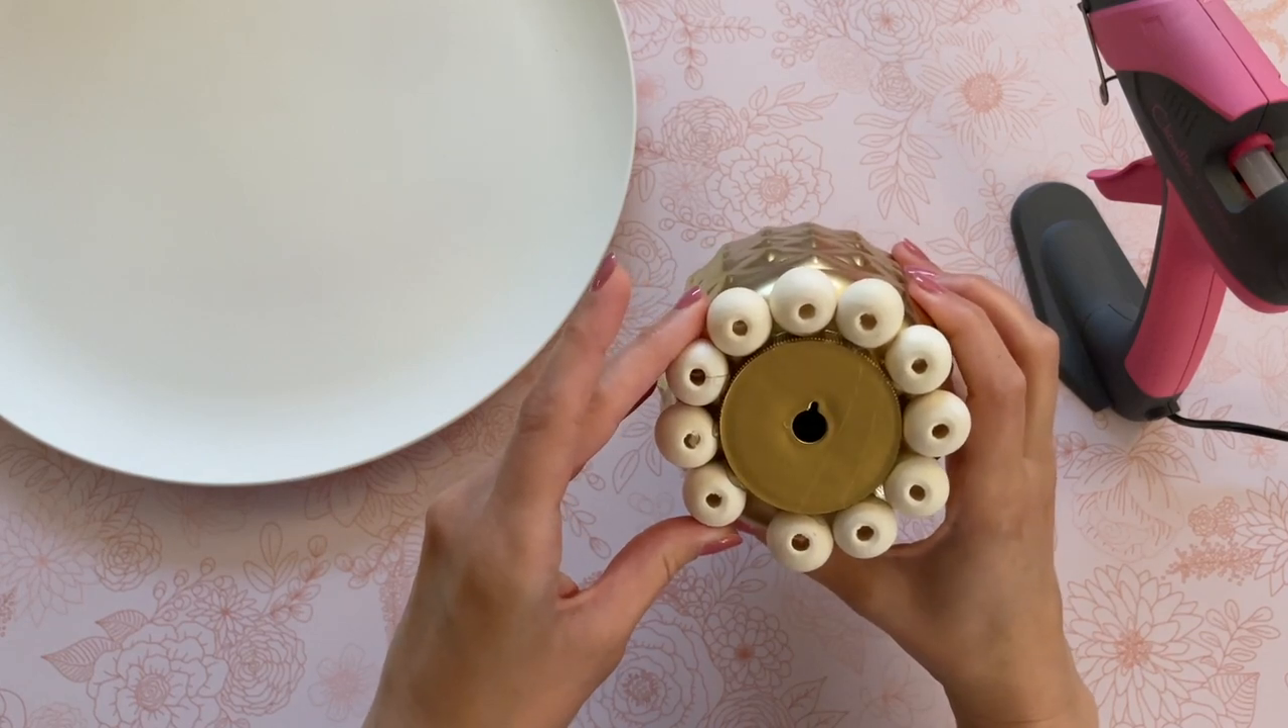Now something to keep in mind is there might be a slight gap depending on the size of your wood beads. That's what happened to me here.